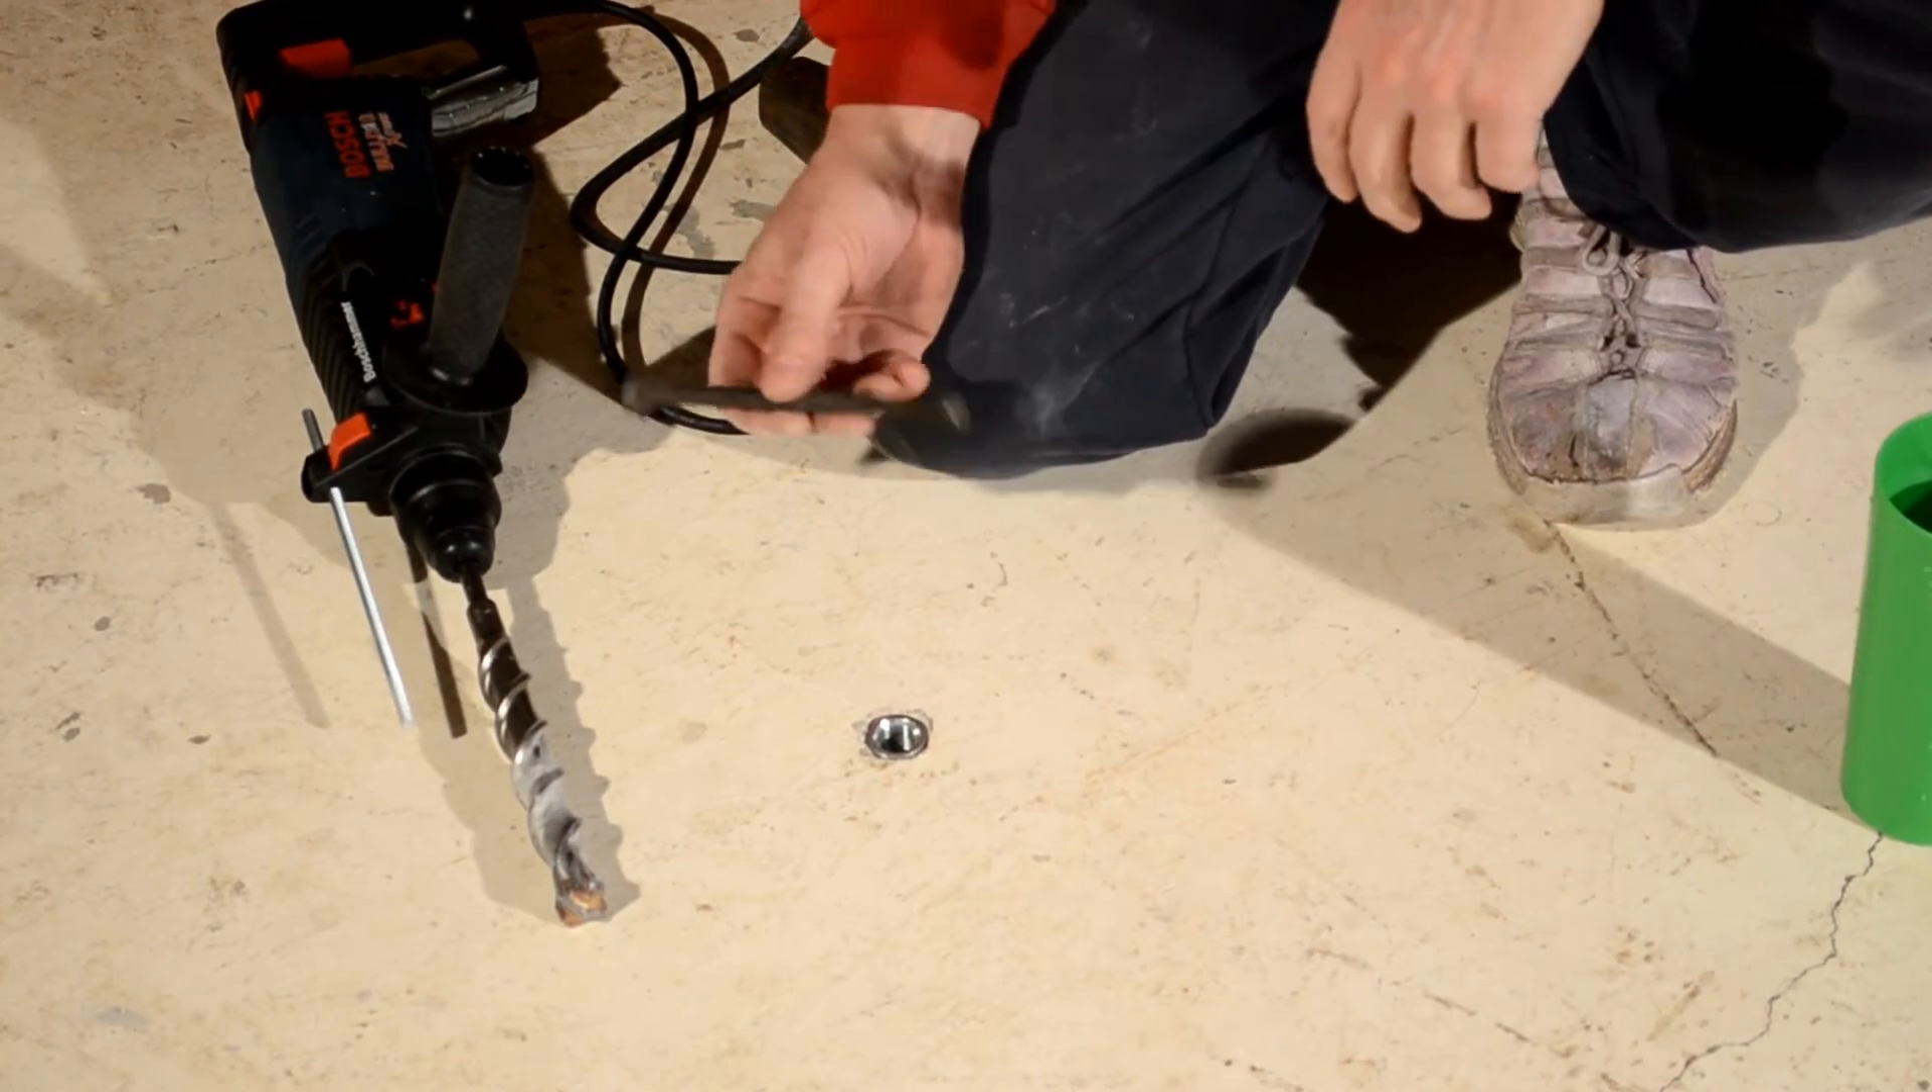We're going to set this one inch redhead floor anchor and in the hole it goes right down flush with the floor.